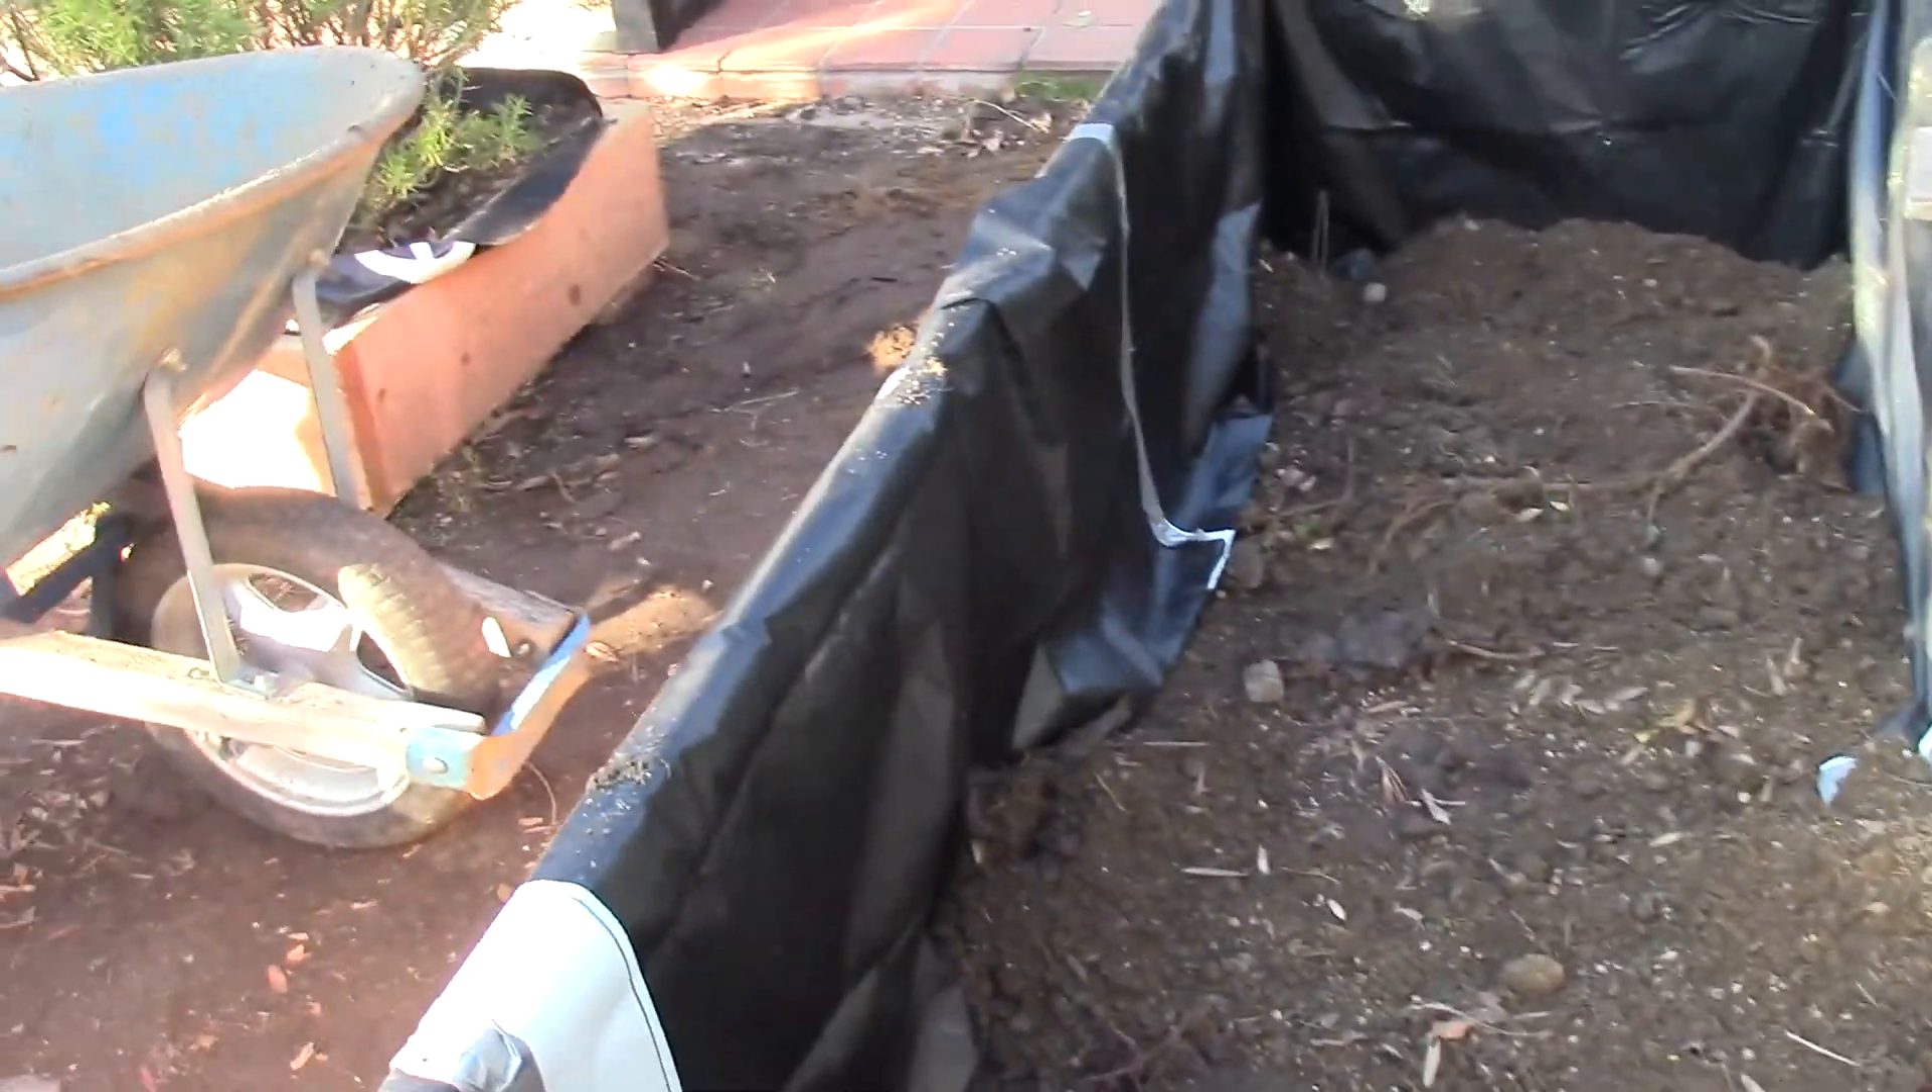All right, so I got this garden box lined and set in place.